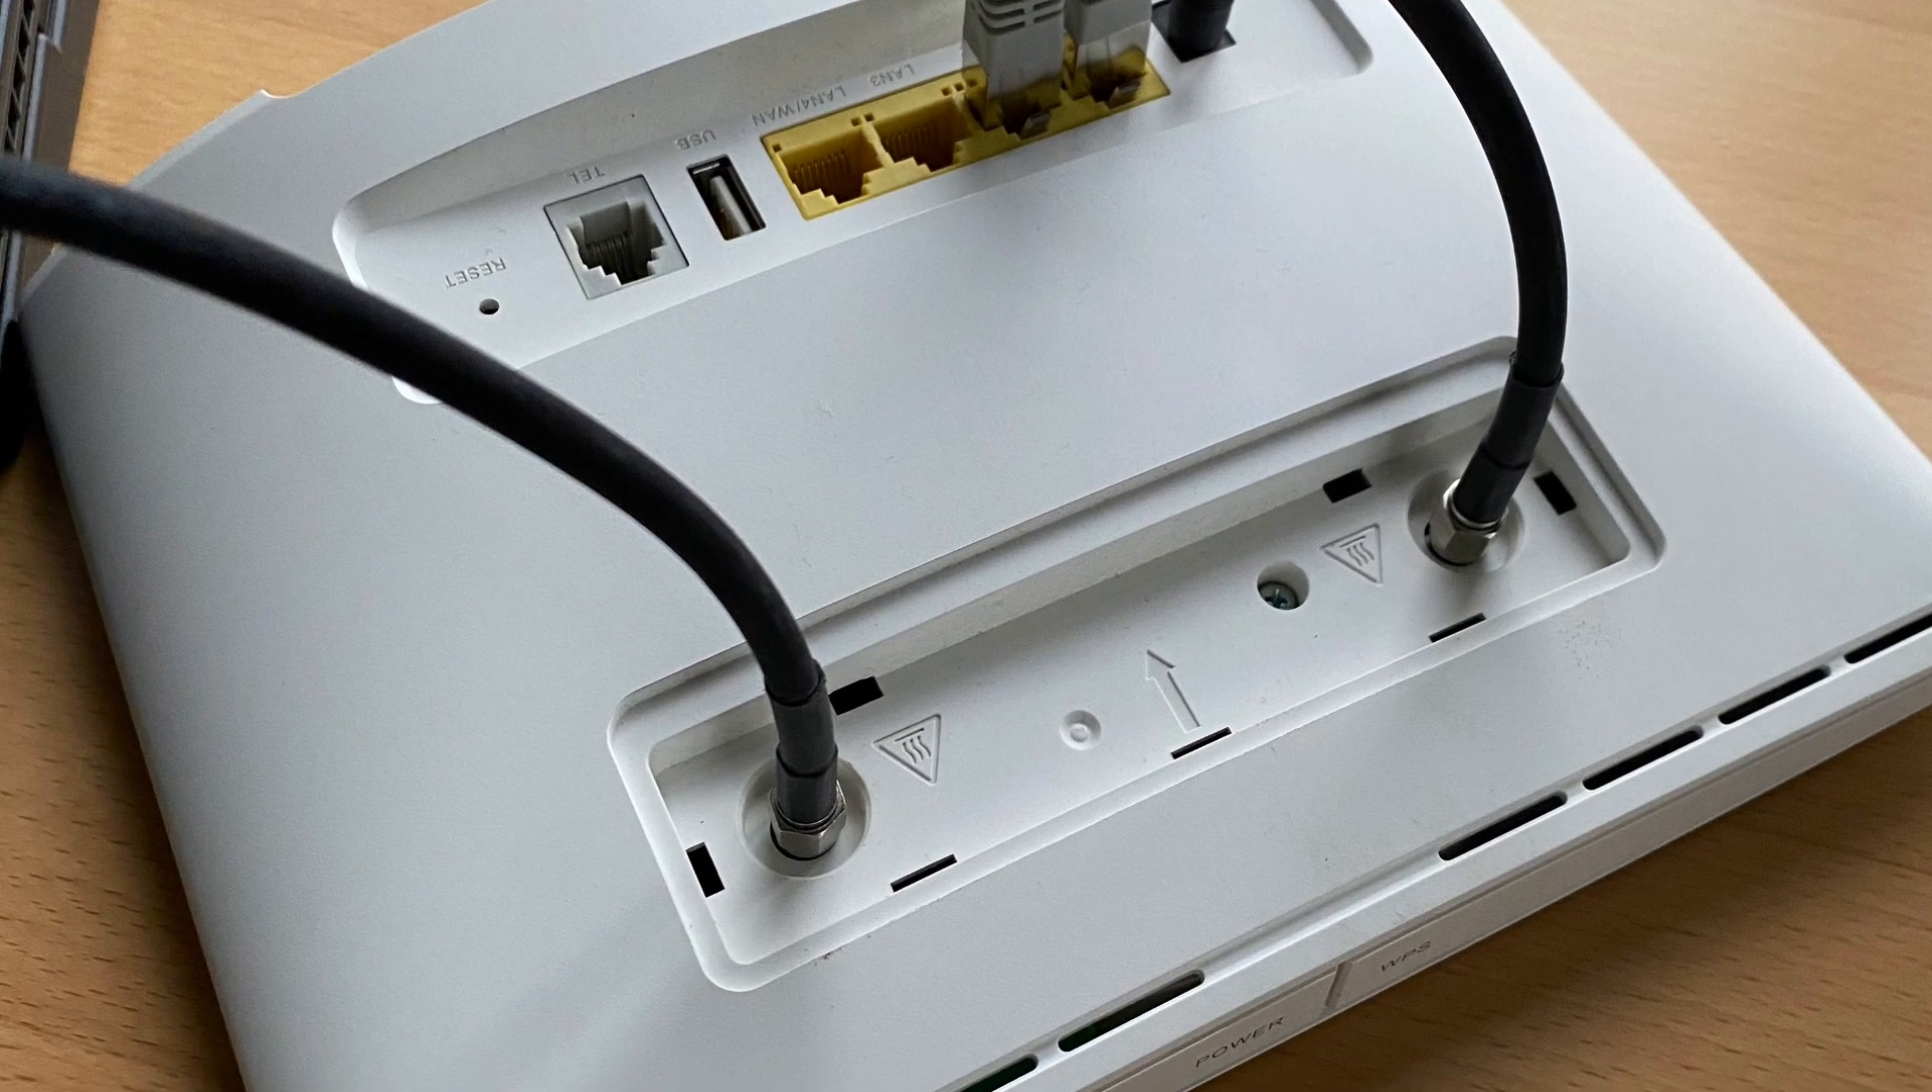I've mounted the cables with the SMA connectors on the back of the router.